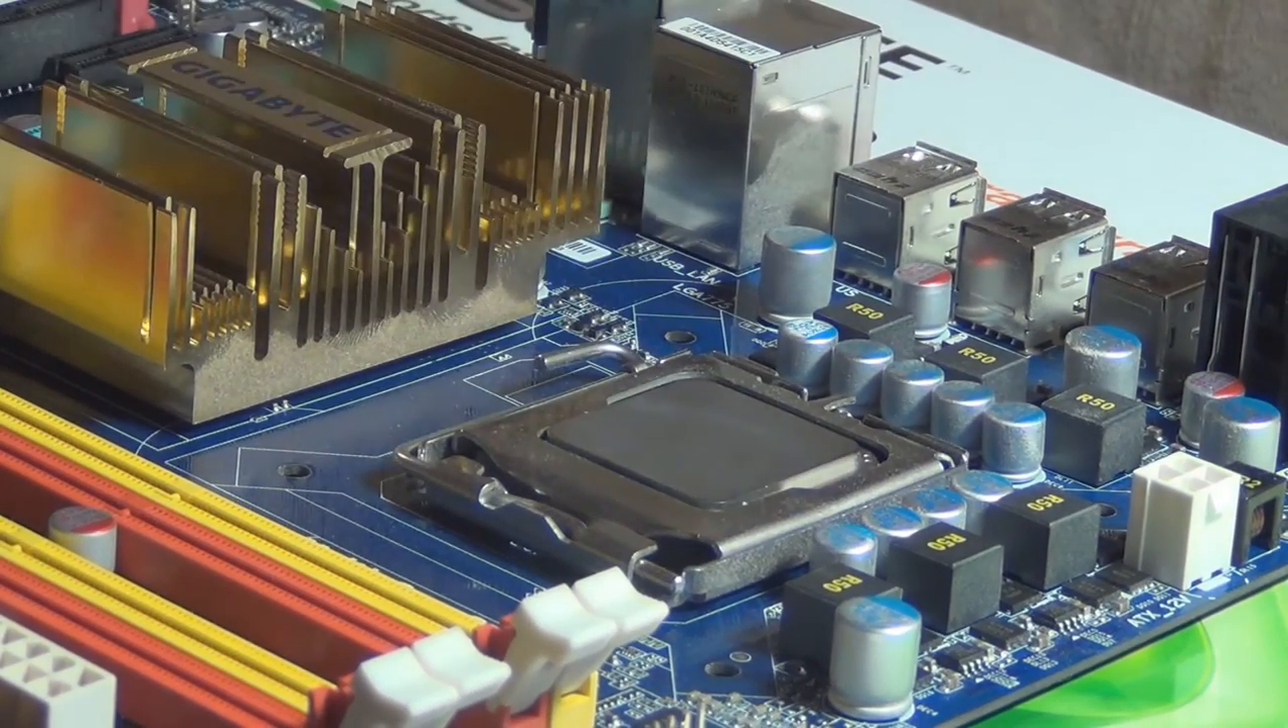So that's the CPU installed right there.